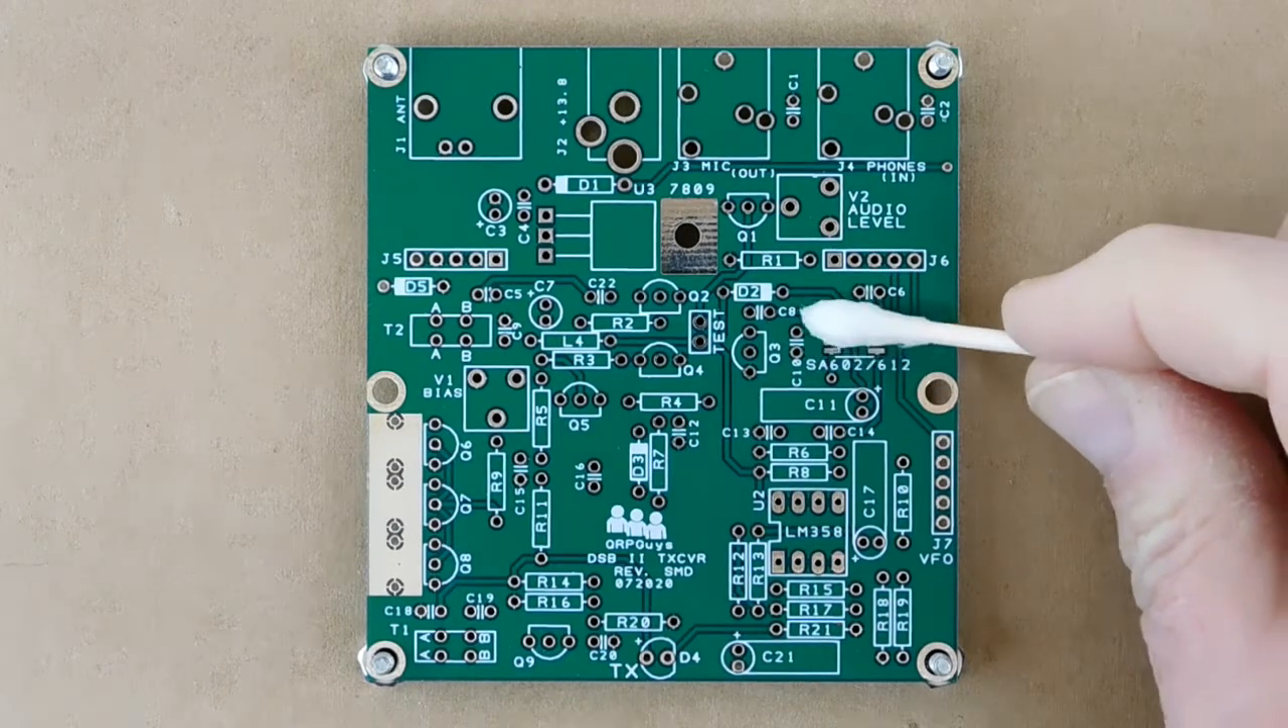At this point, there should be nothing installed on the main transceiver PCB.